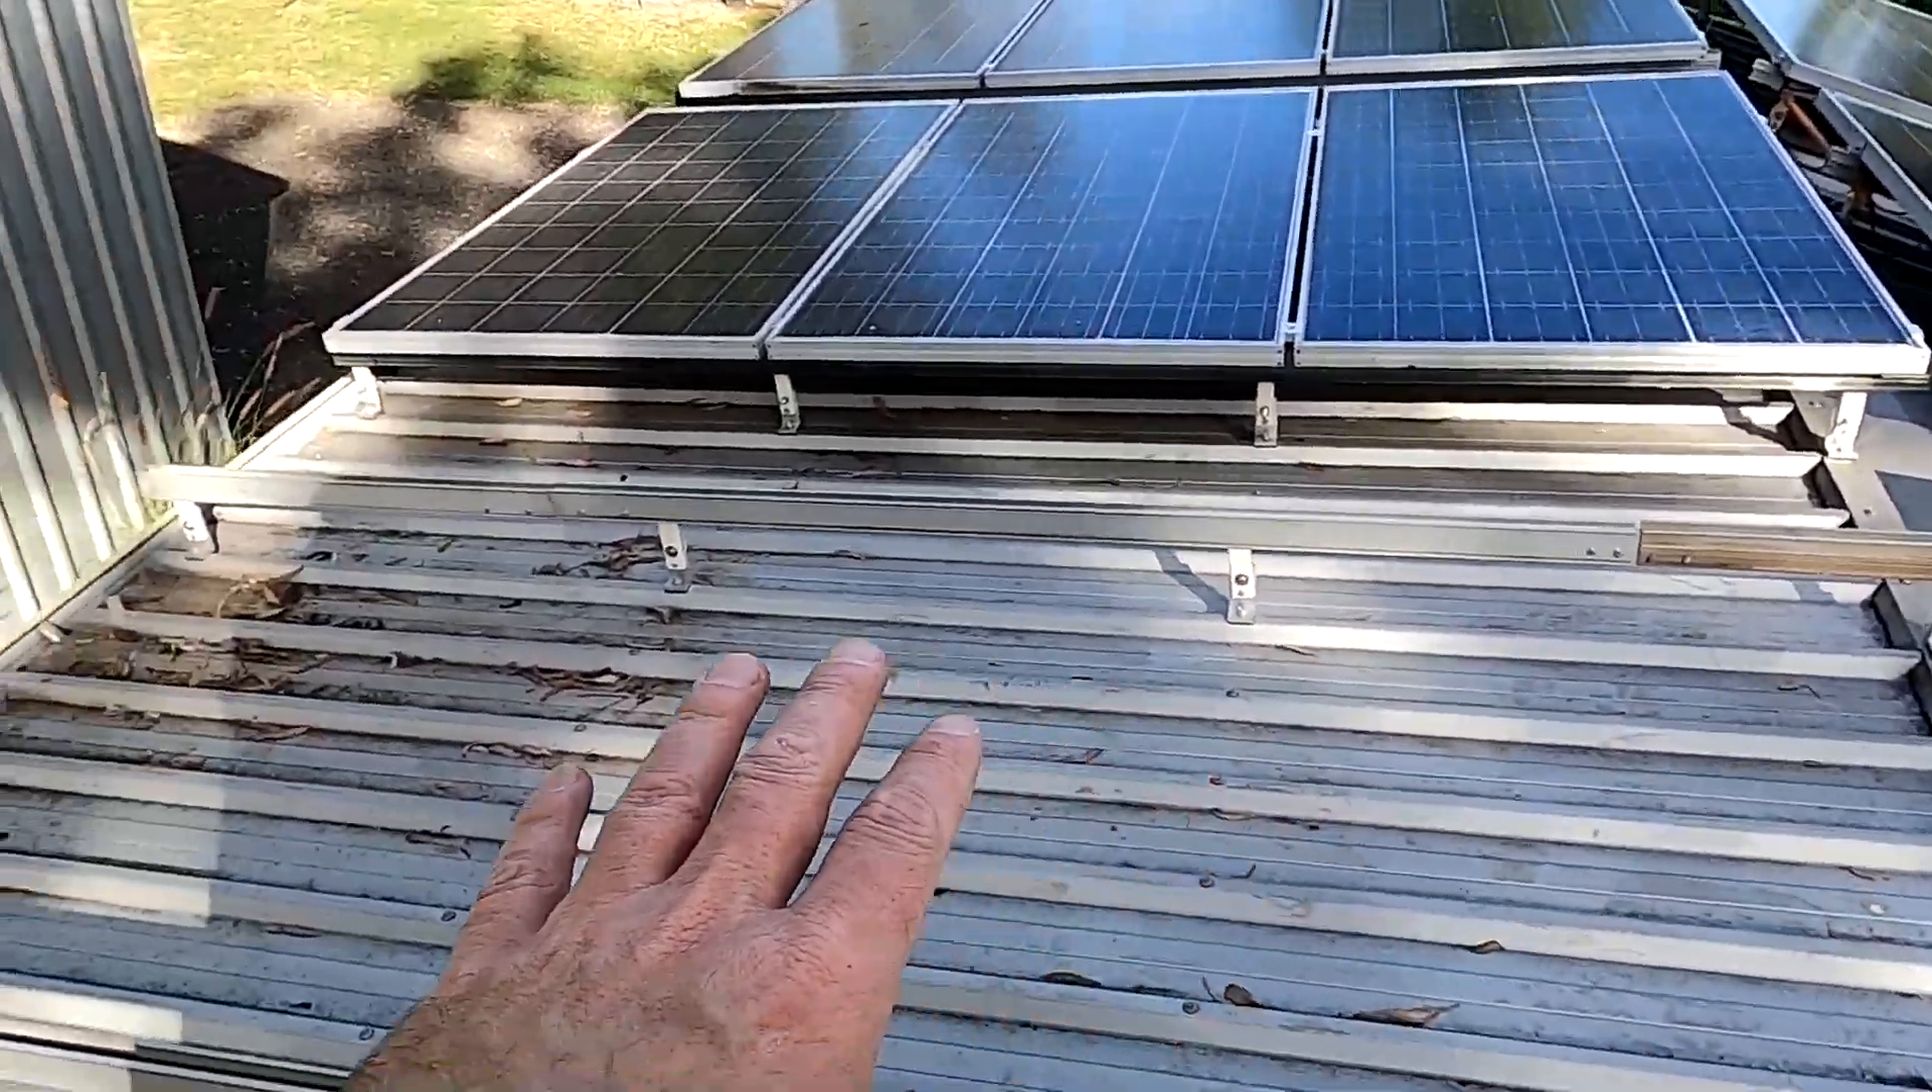One hour later we've got now enough space to mount the last string of solar panels here on this side of the east roof.